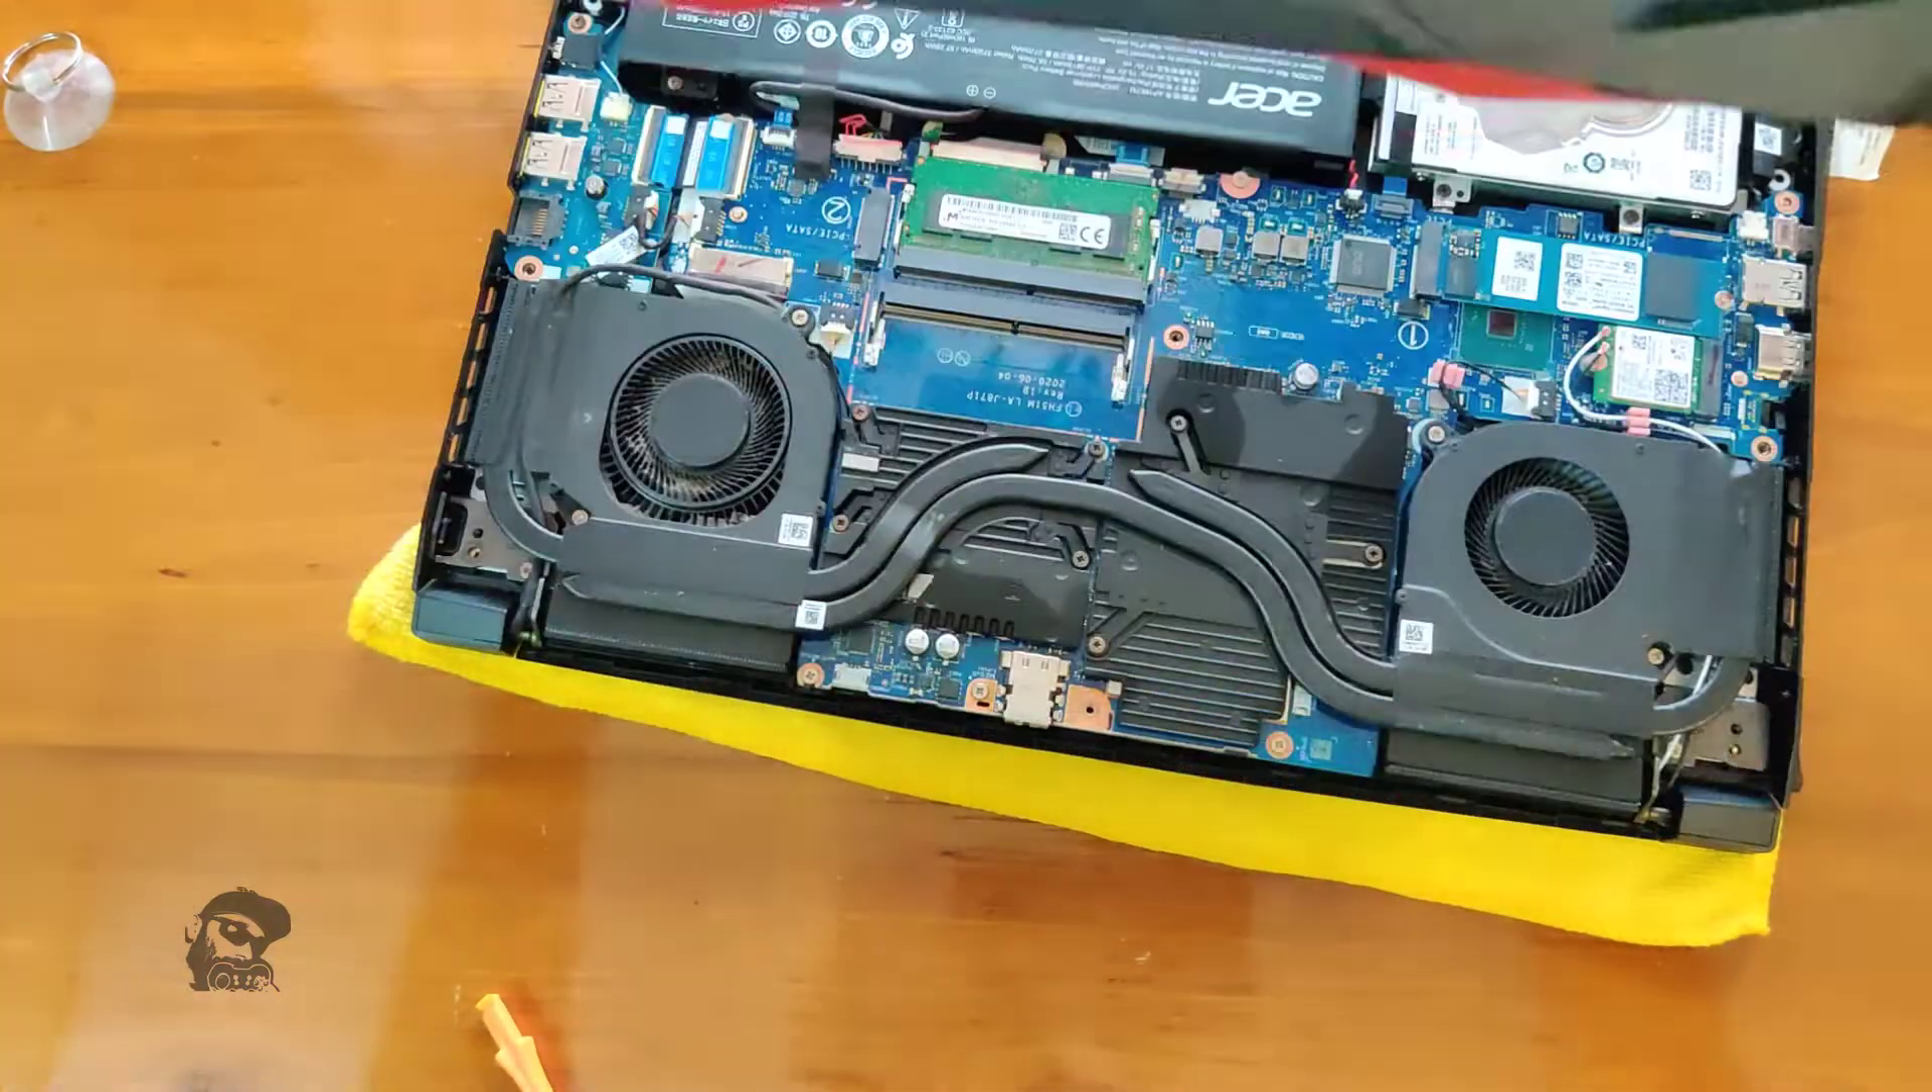Finally, the back cover is off.